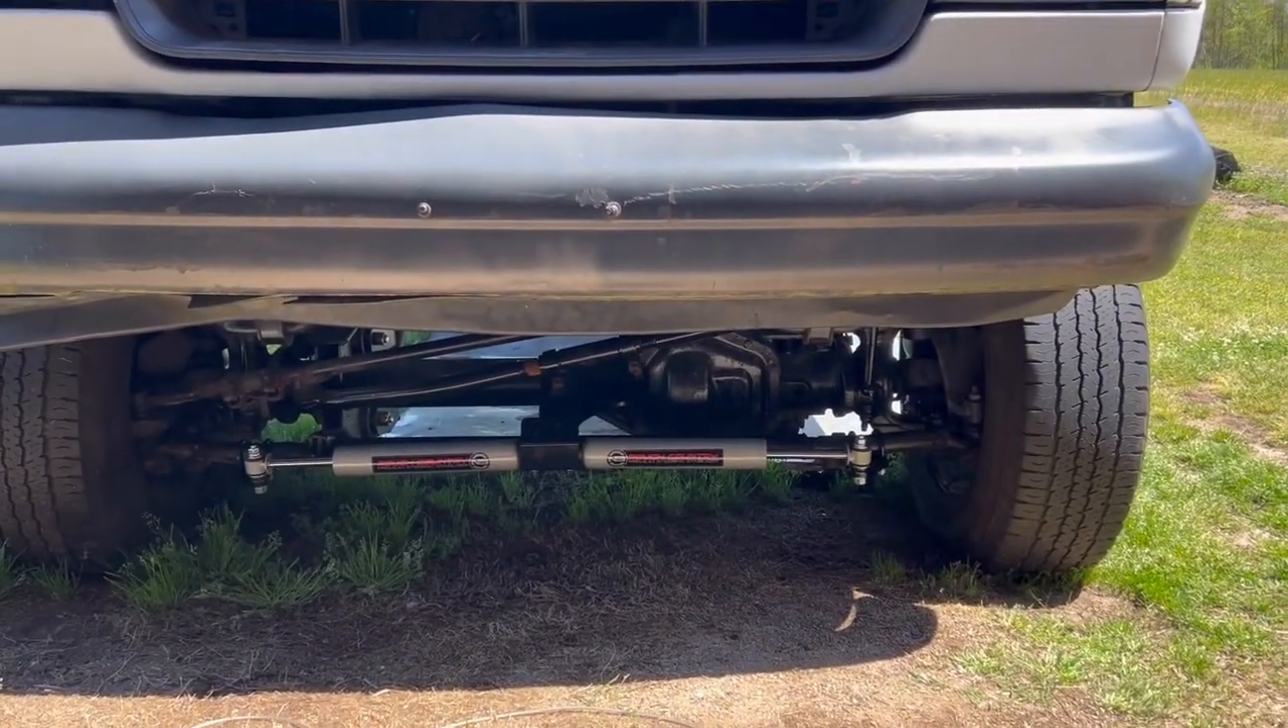I got the uh dual steering stabilizer put on and uh looks pretty good.